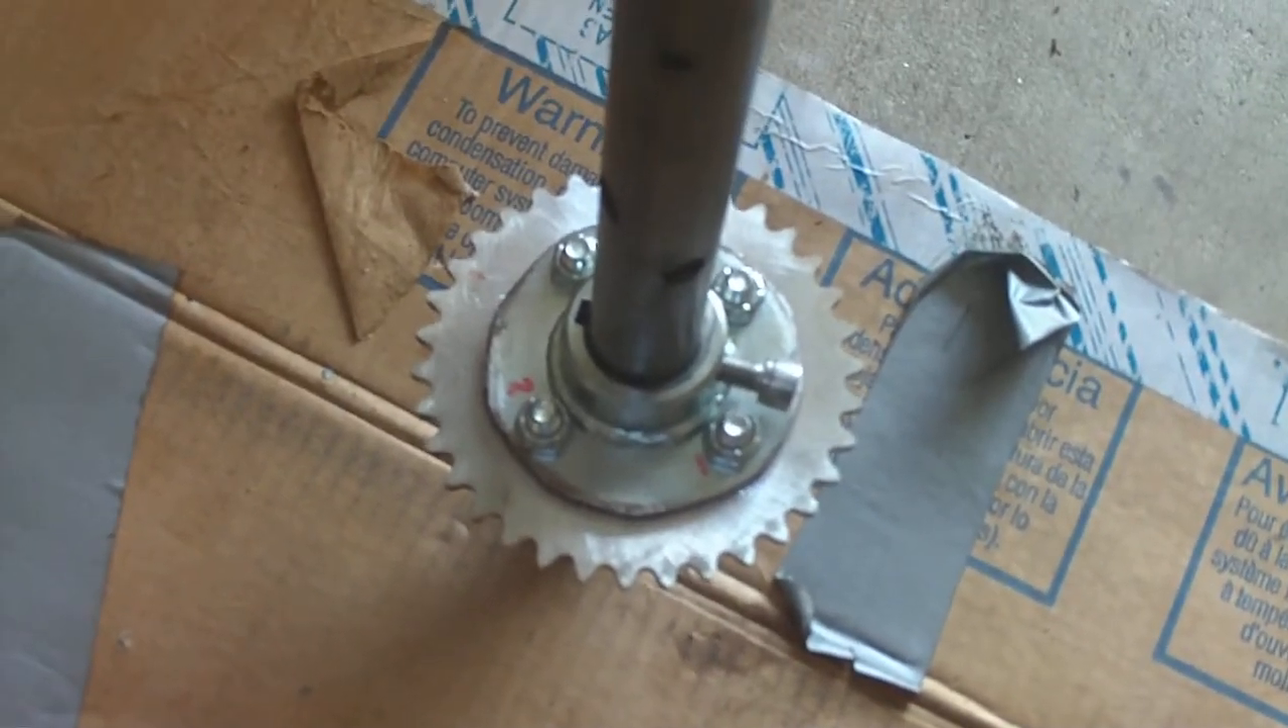It's going to be a really big one, but I just put this on there to see if the hole would fit with the sprocket adapter, and it fits great.